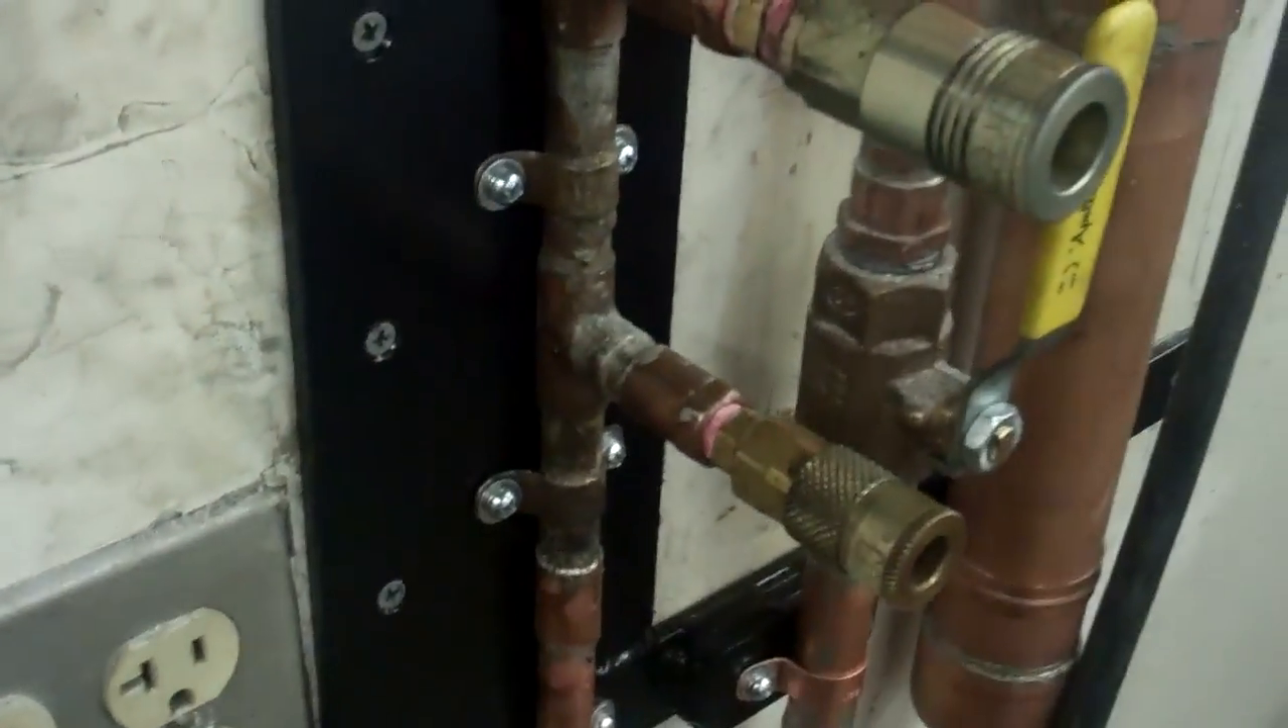Yeah, I got all the brackets on there and painted.